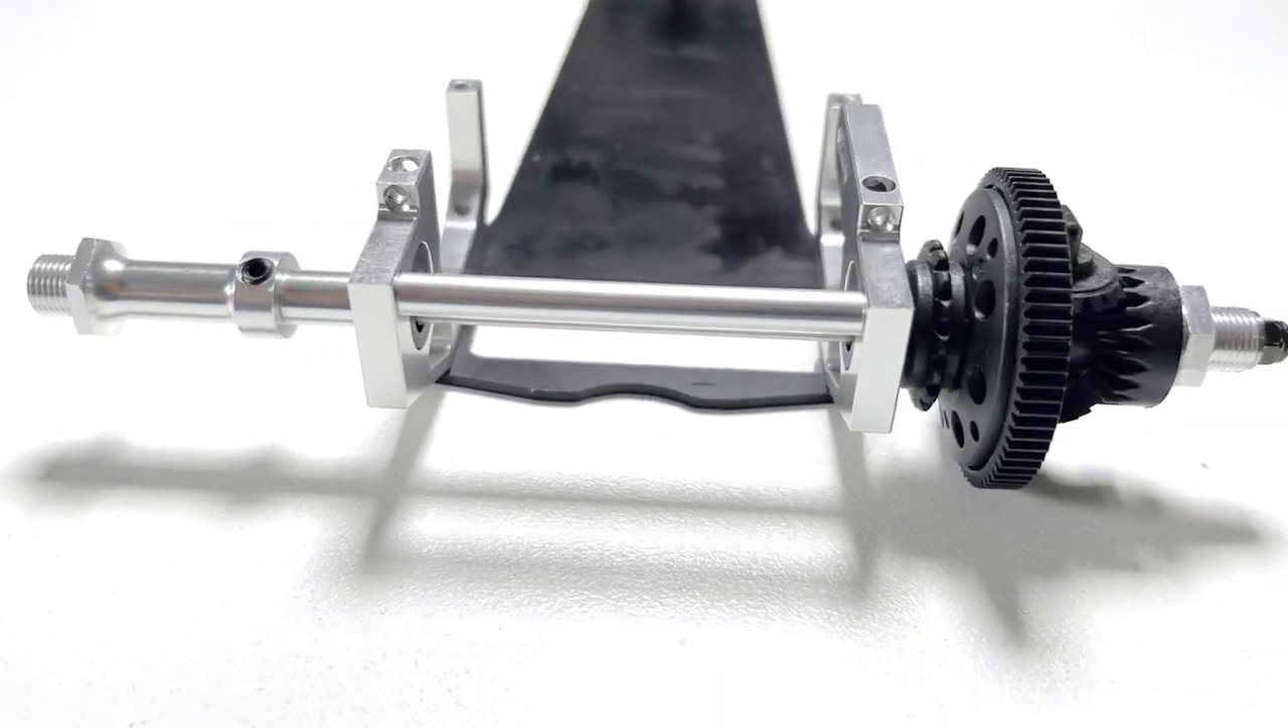We've got the whole rear end together pretty much.